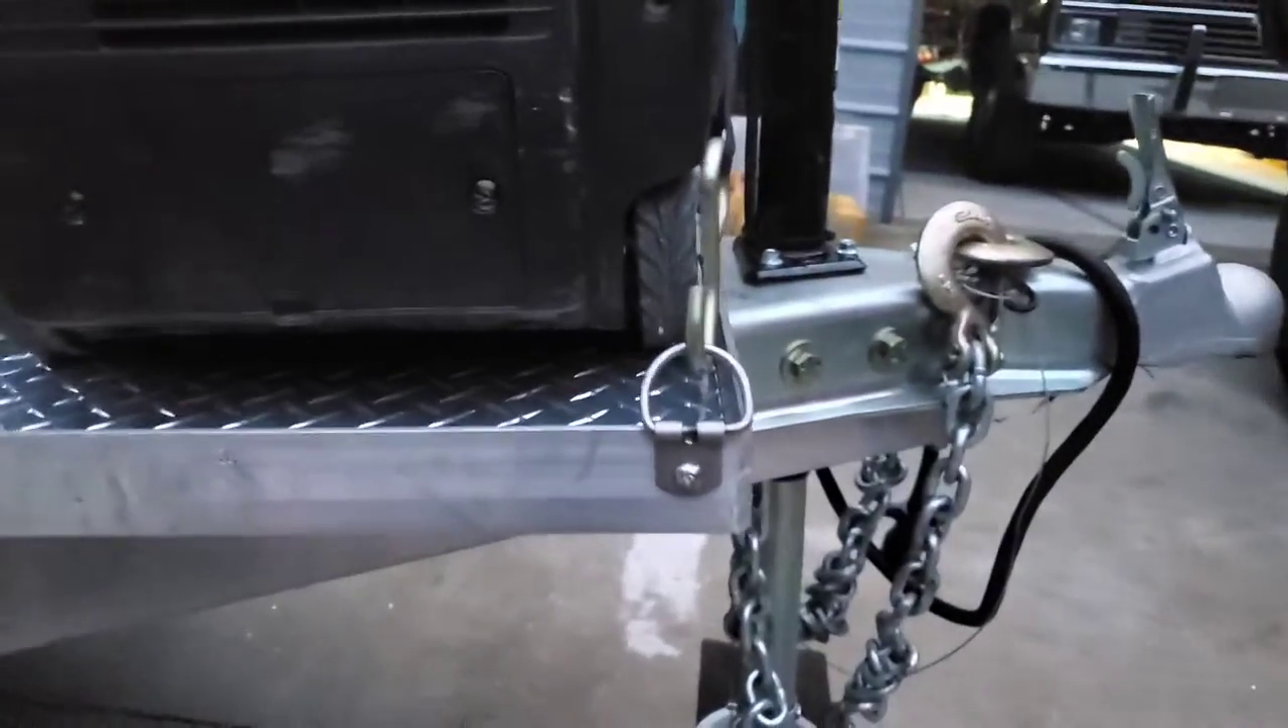But I went ahead and got our D-rings installed there. Stainless hardware, stainless D-rings, nothing going to rust there.